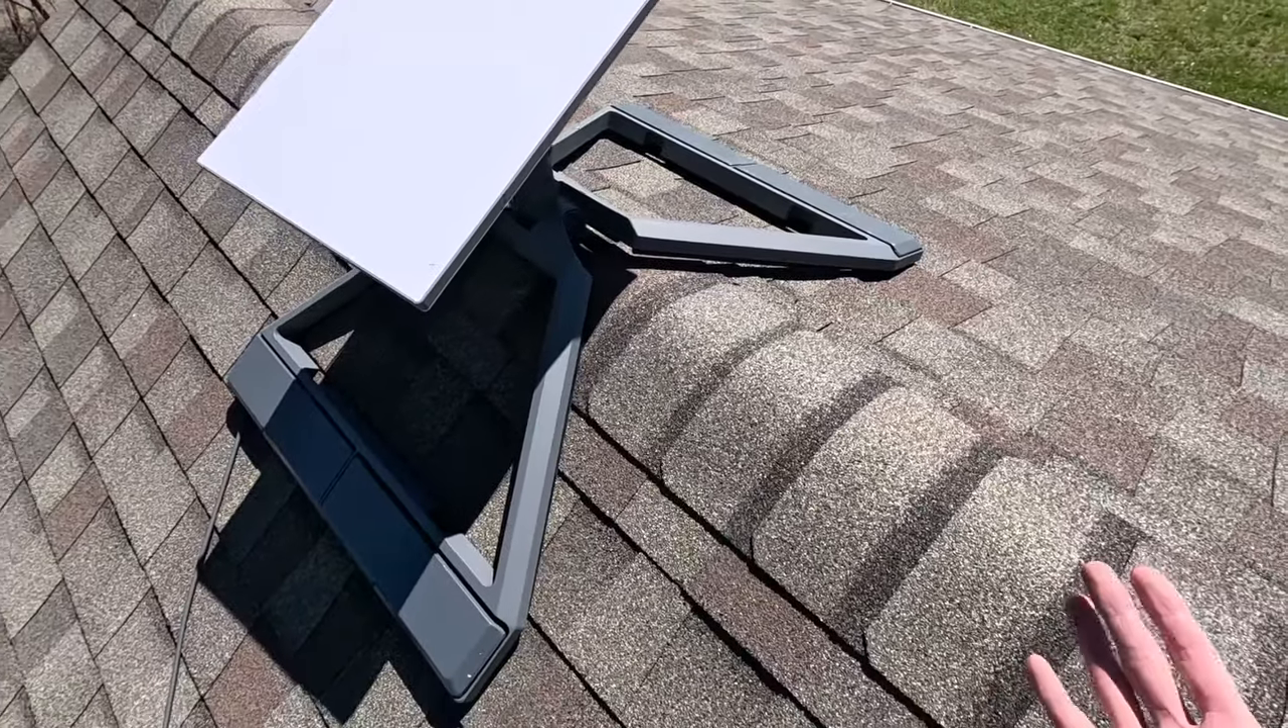The installation of the starlink gen 3 ridgeline mount is complete you can see i've got the weight ballast installed everything's connected up and running right now i've done the alignment already.